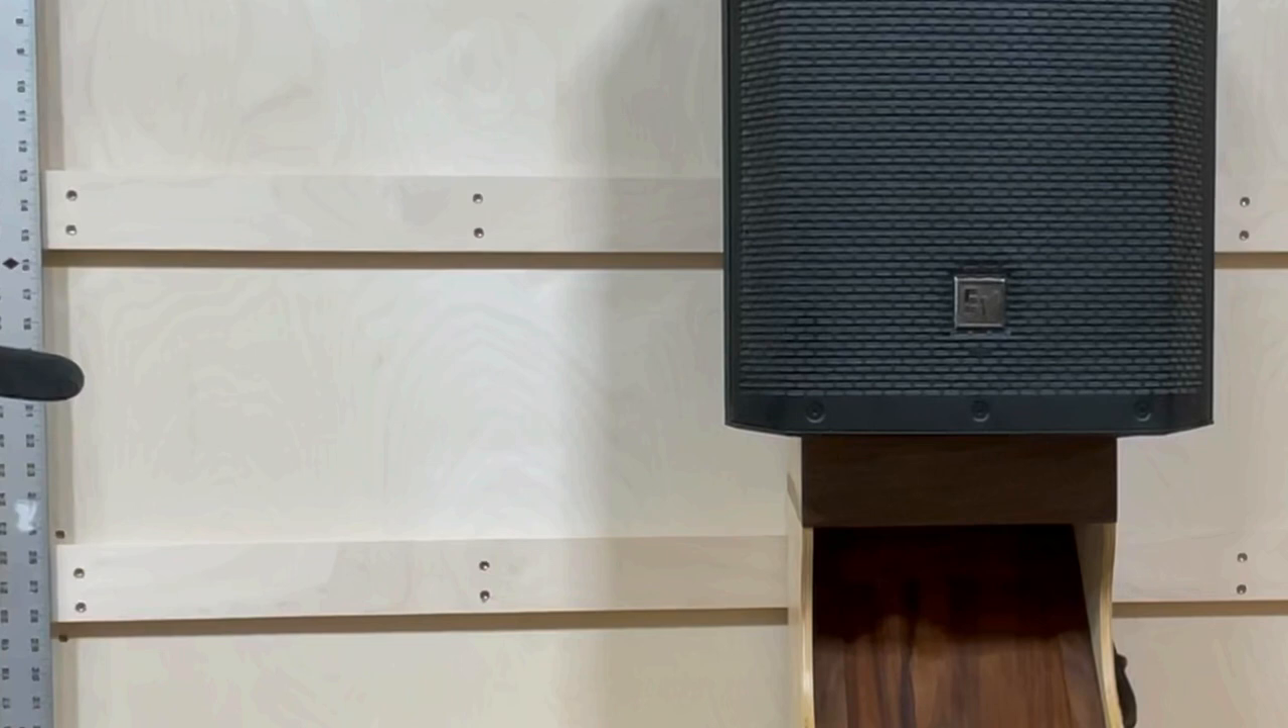You see those doubled up screws every 12 inches in the cleats in the three quarter inch plywood that is in the studs.